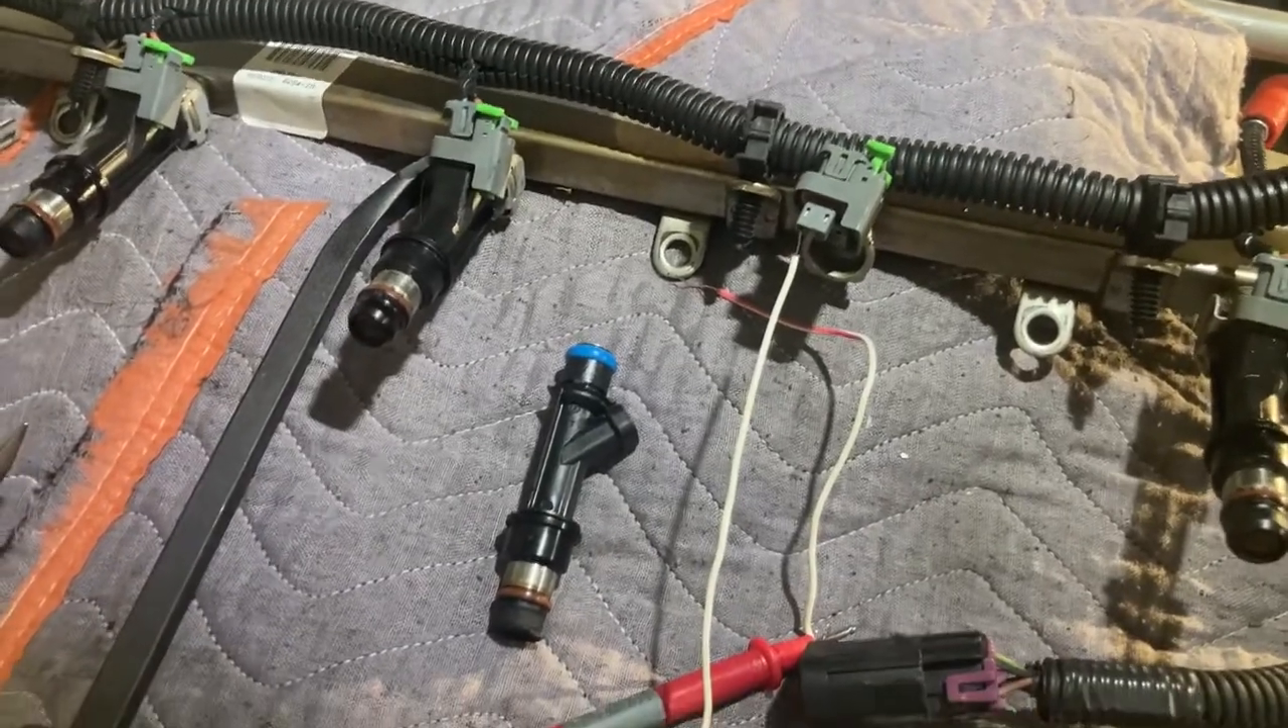So I have the fuel injector out.